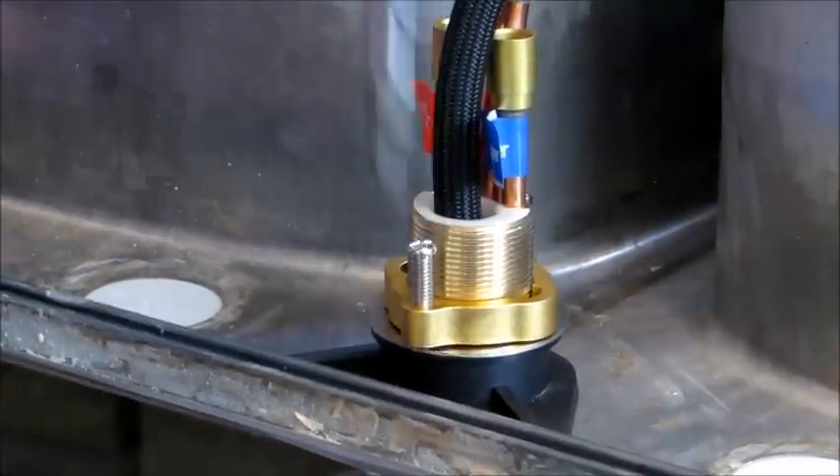I've managed to get this jam nut down onto the thread tube as far as possible.